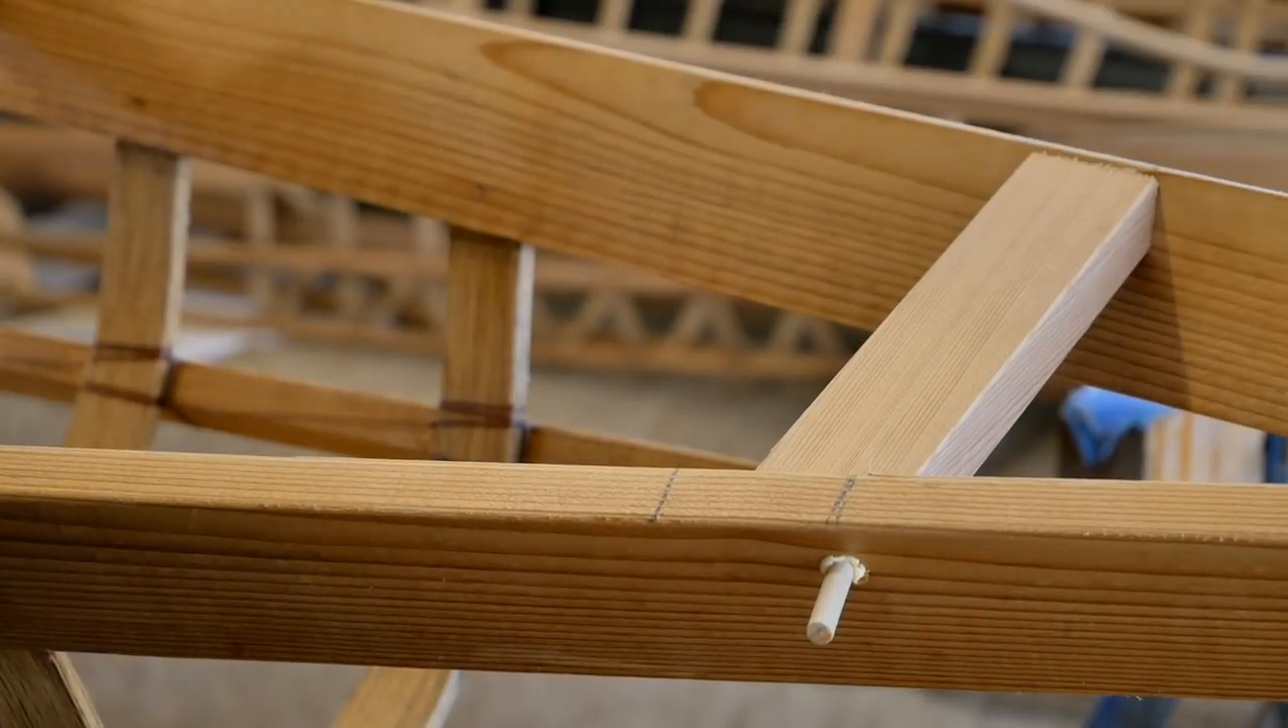So now I've got one of my dowels here and I put the glue on it and I put this in place.